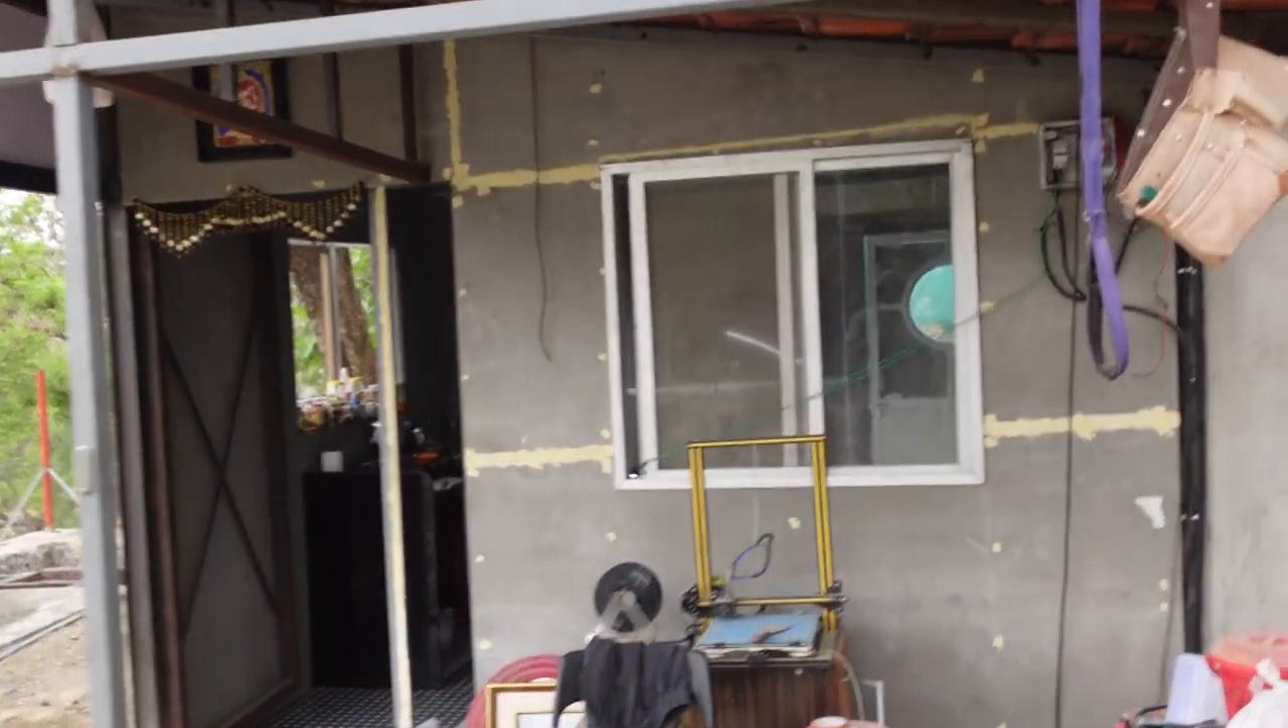This is the side view you can see i have installed windows also these are aluminum windows.